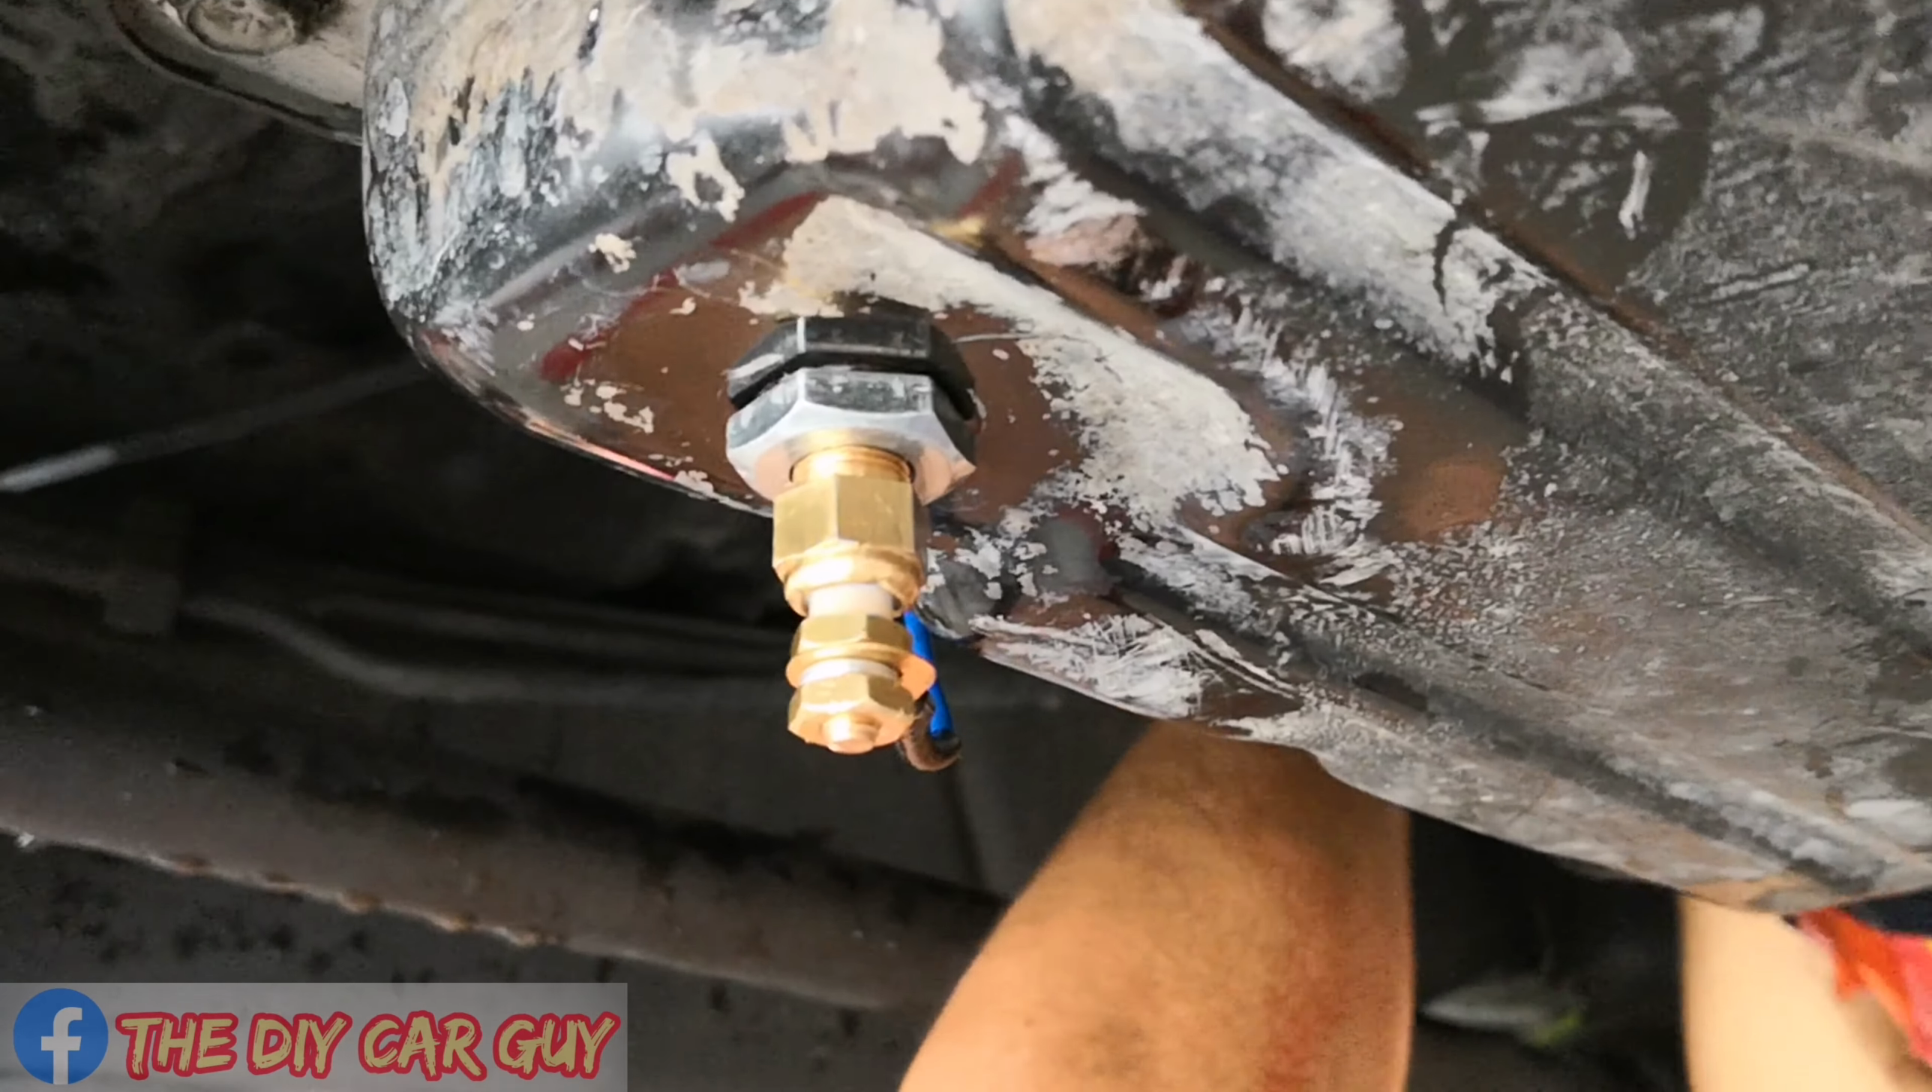Naikabit na ang ating sending unit.